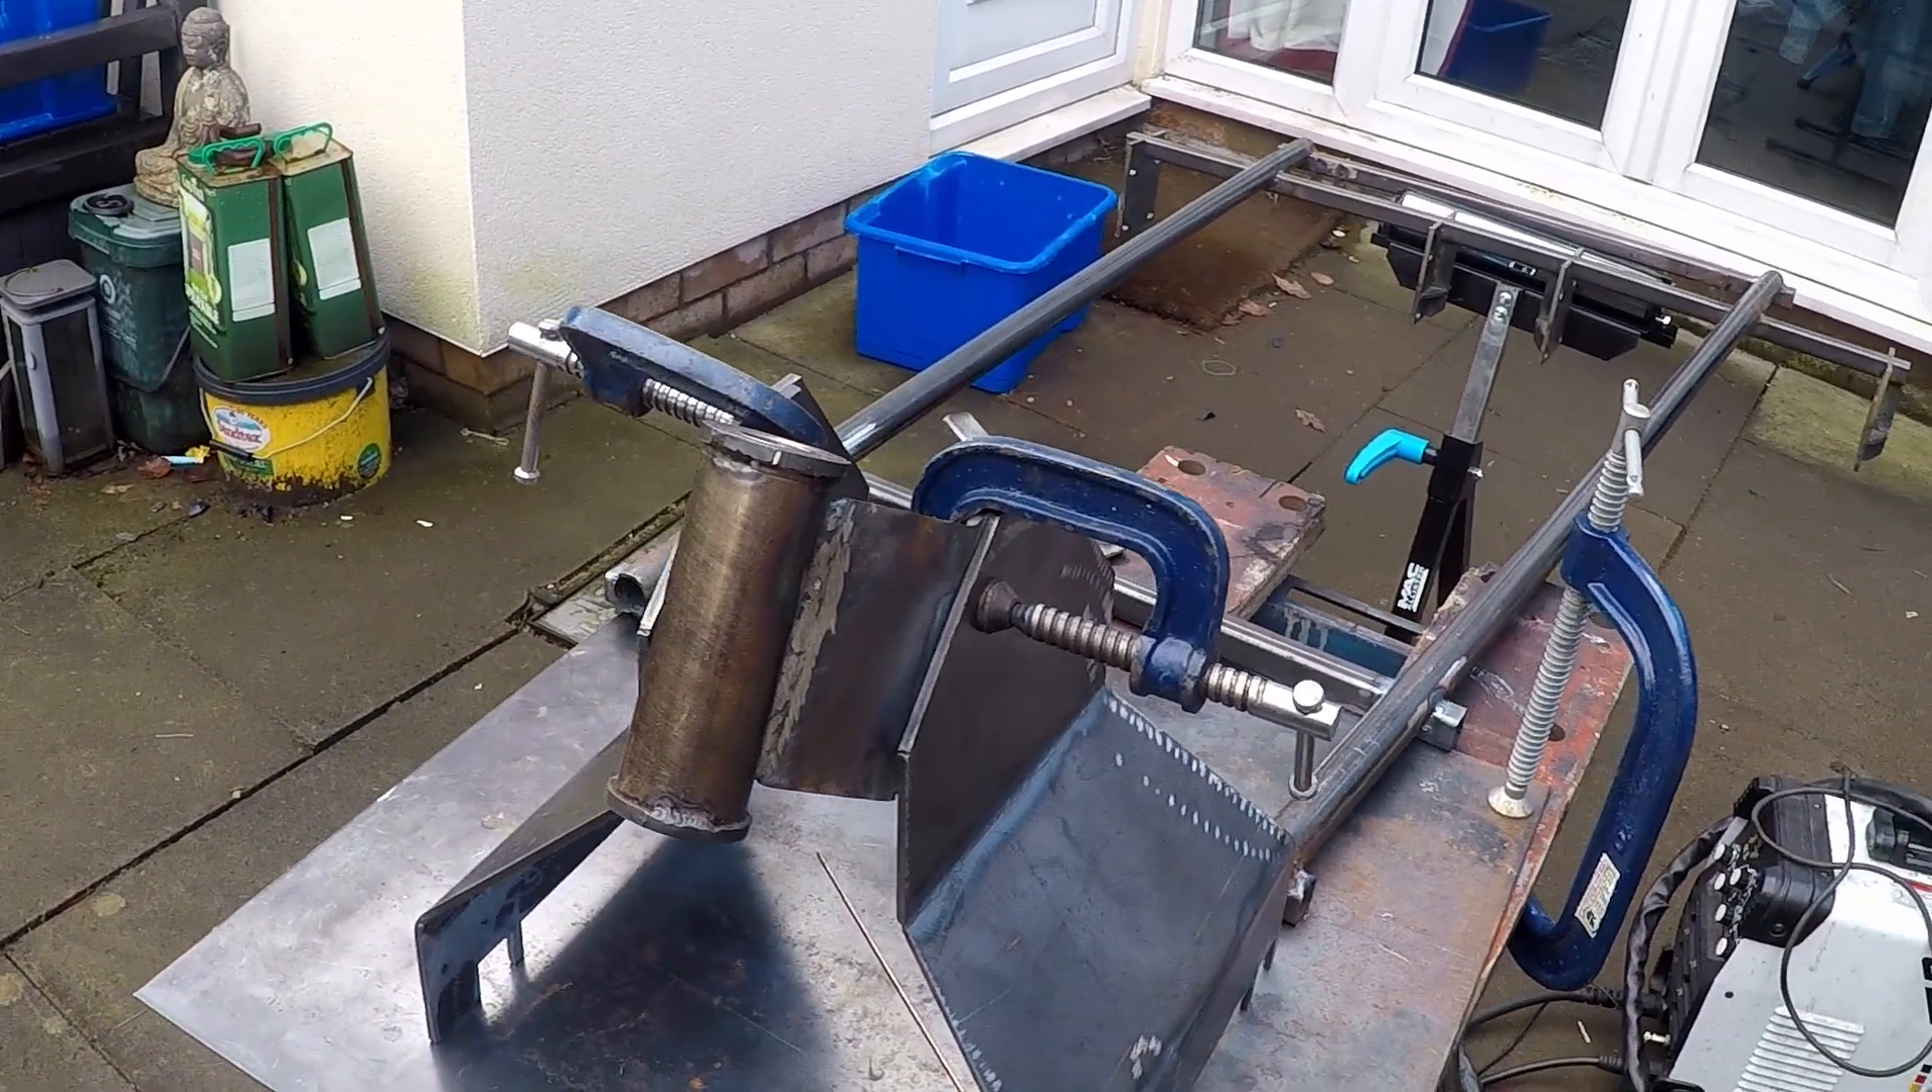Here's the steering barrel clamped into place on the plates that are going to be held onto the frame.